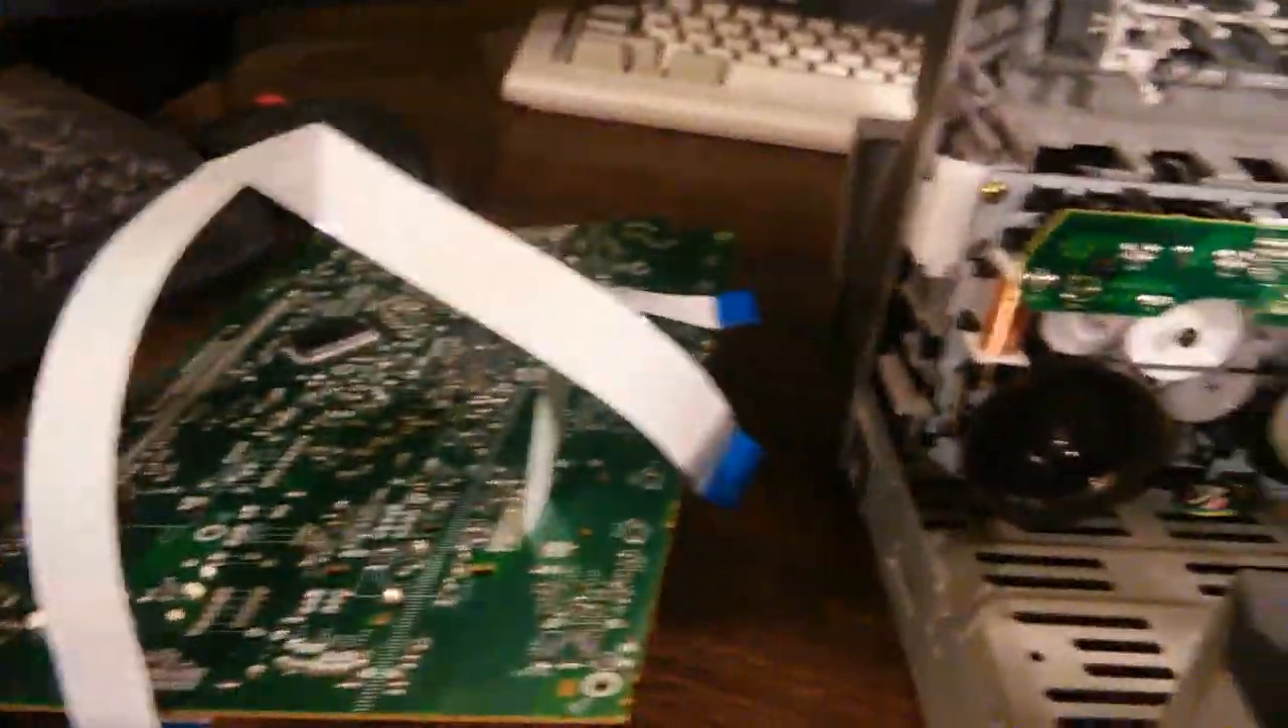I've gotten the board loose. And here it is. The board has now been separated.